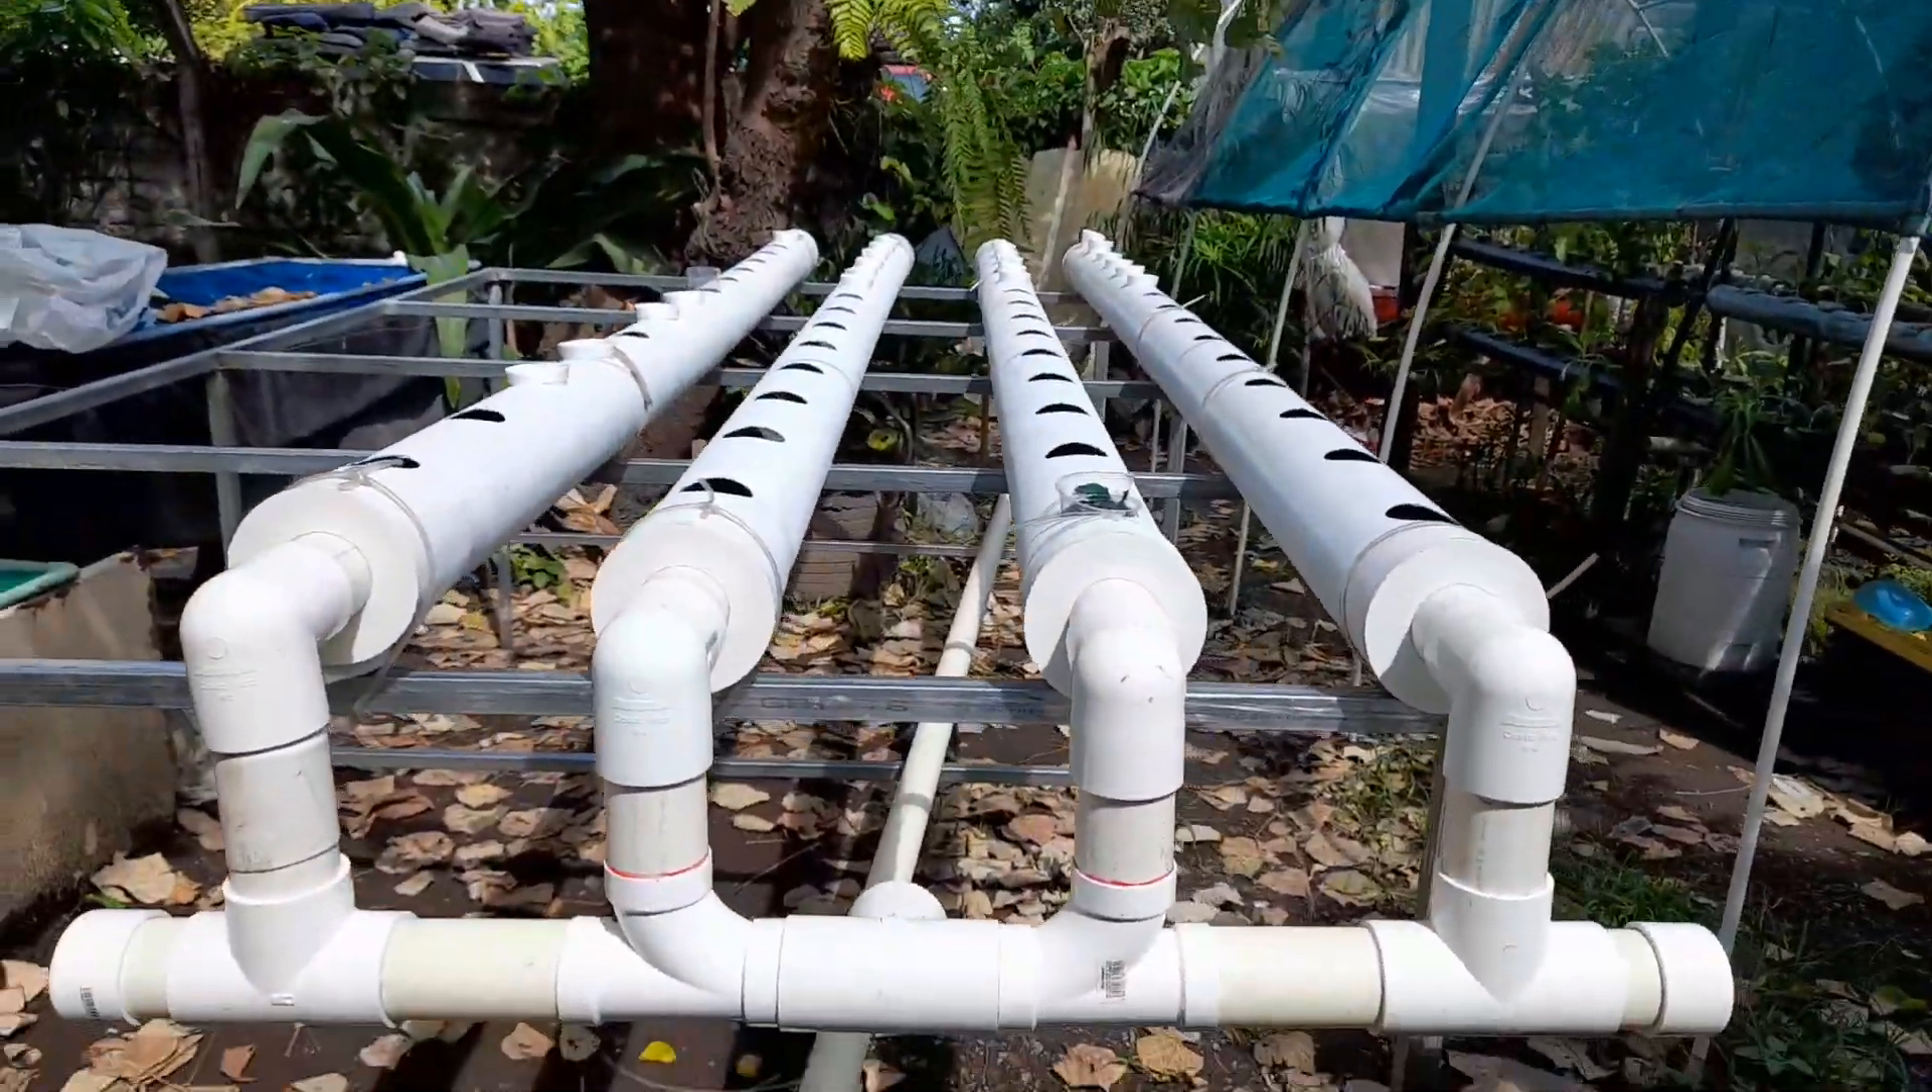Miren cómo ha quedado ya el sistema montado en nuestra mesa.